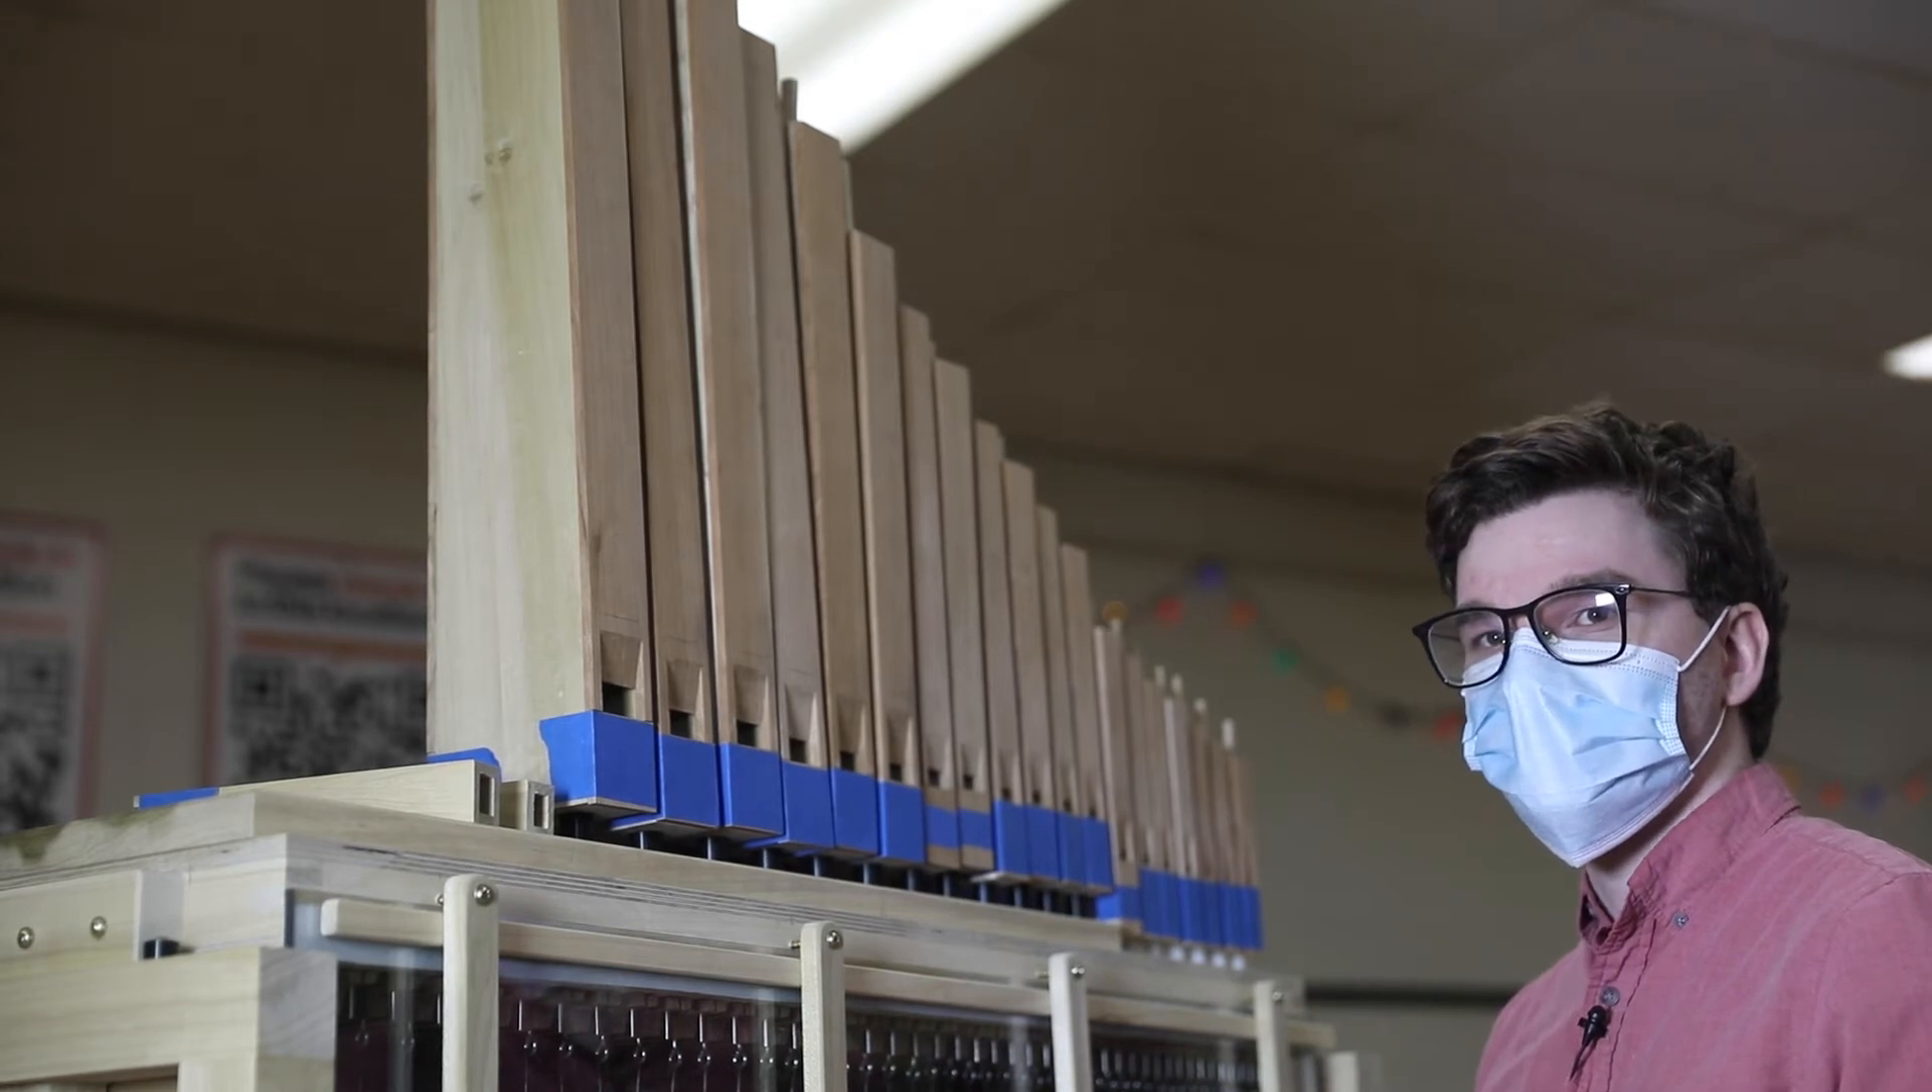So these are the pipes I have installed so far.